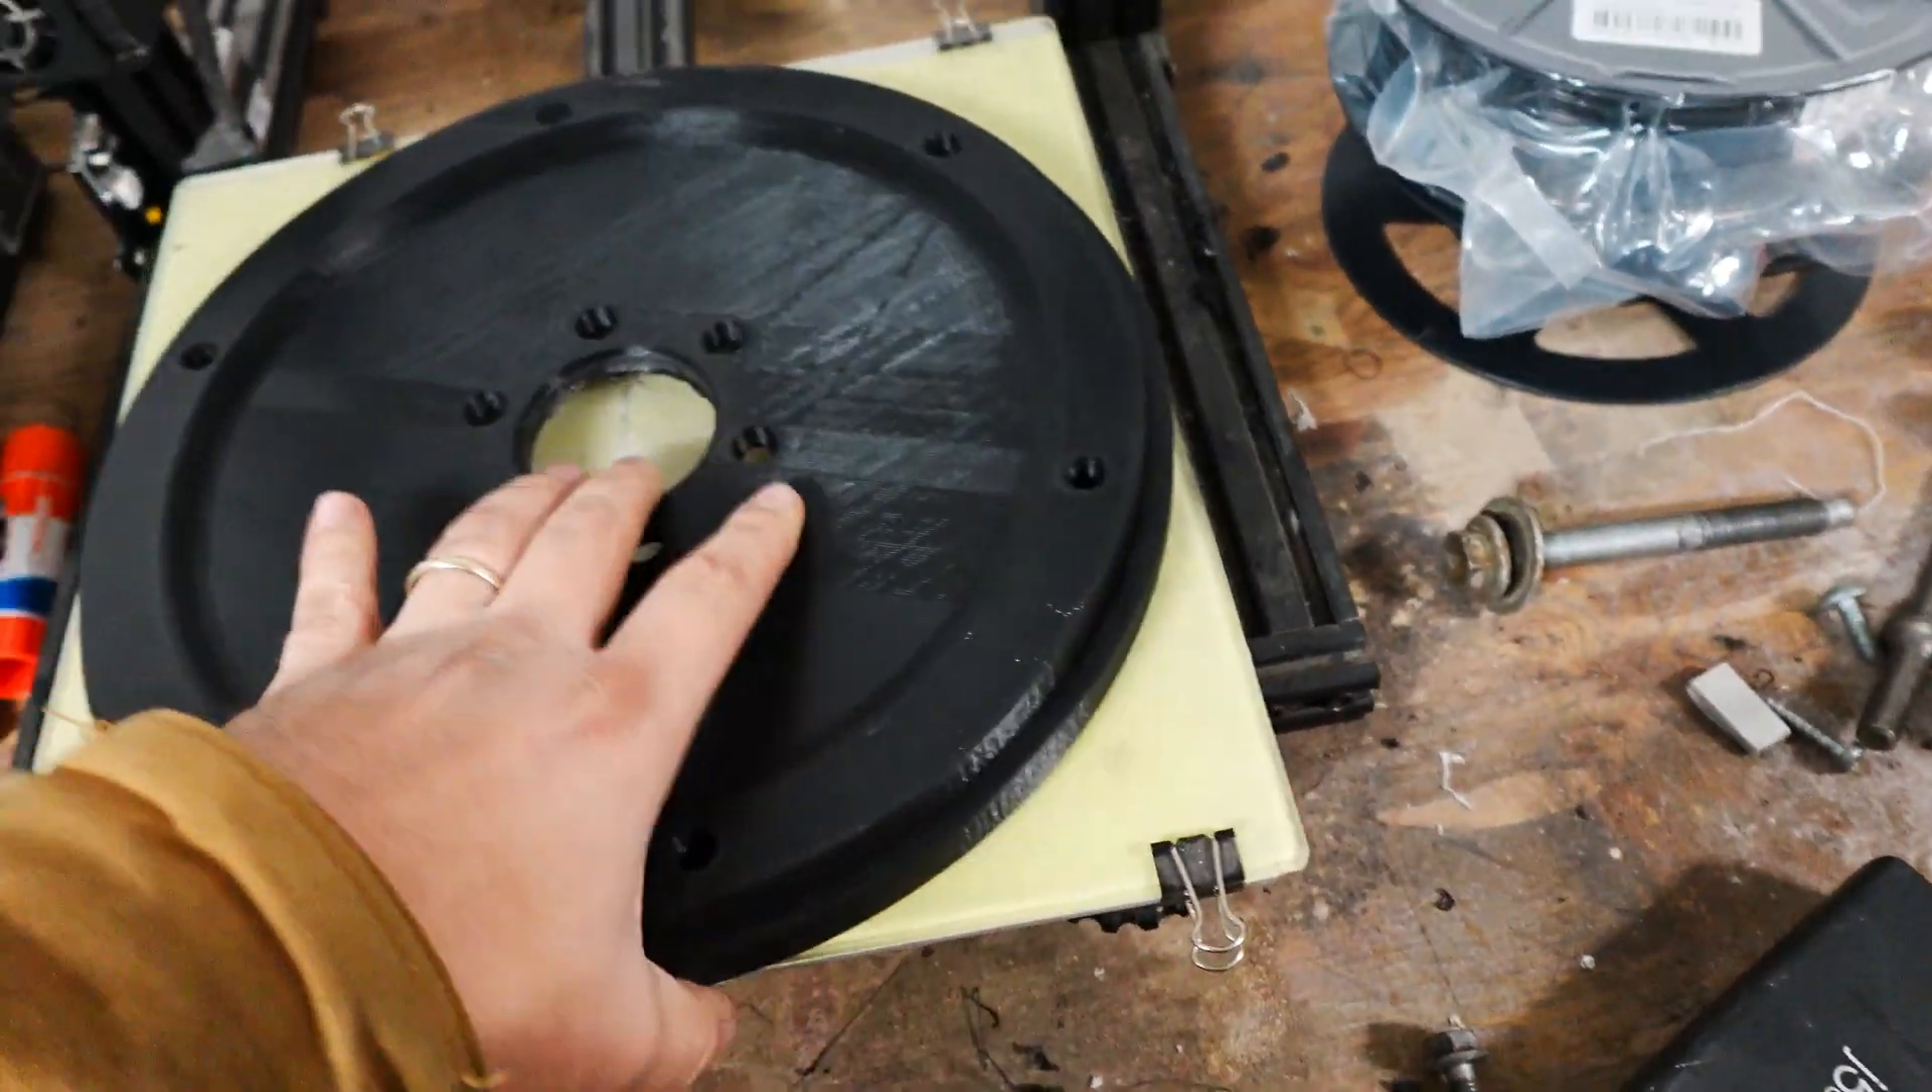3d printed a whole flywheel on my cr10 here which barely freaking fits on this thing but it fits.